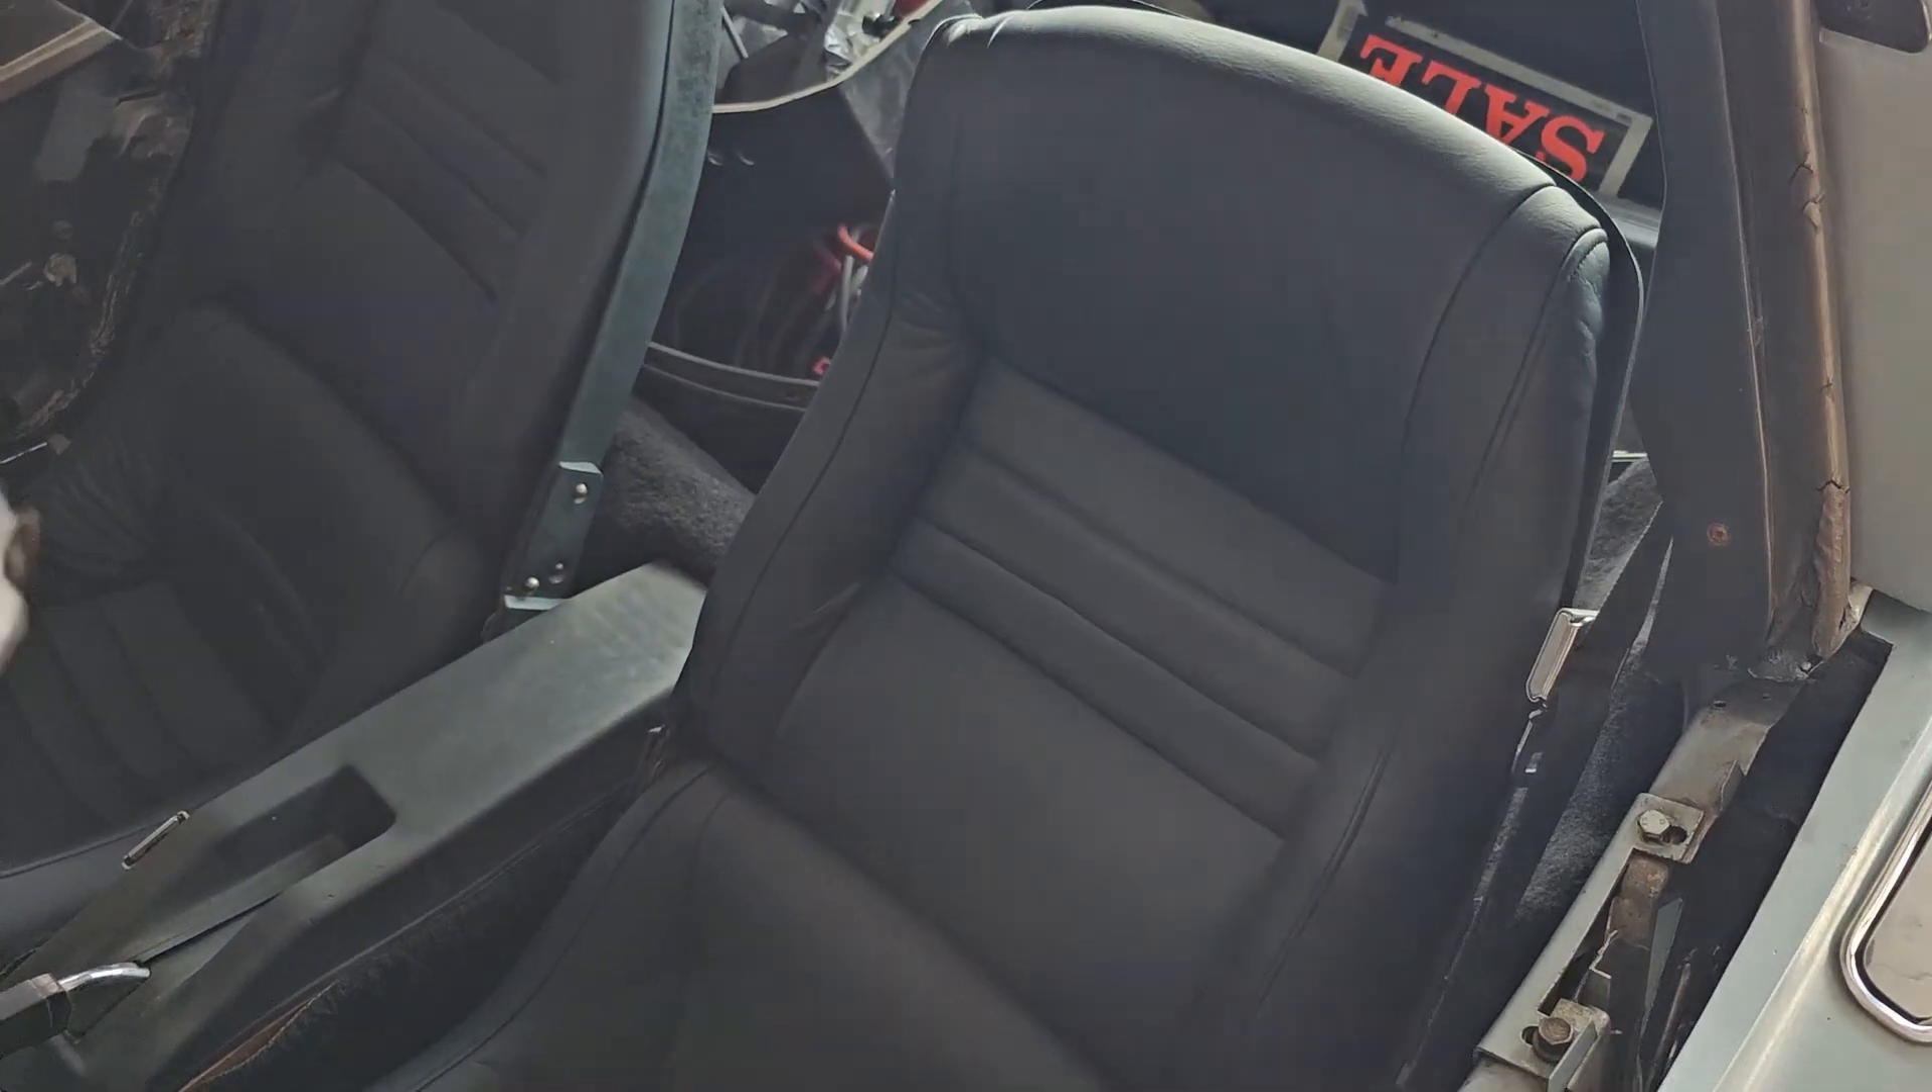Die Sitze, die wir ja komplett neu gemacht haben, sind auch wieder montiert.